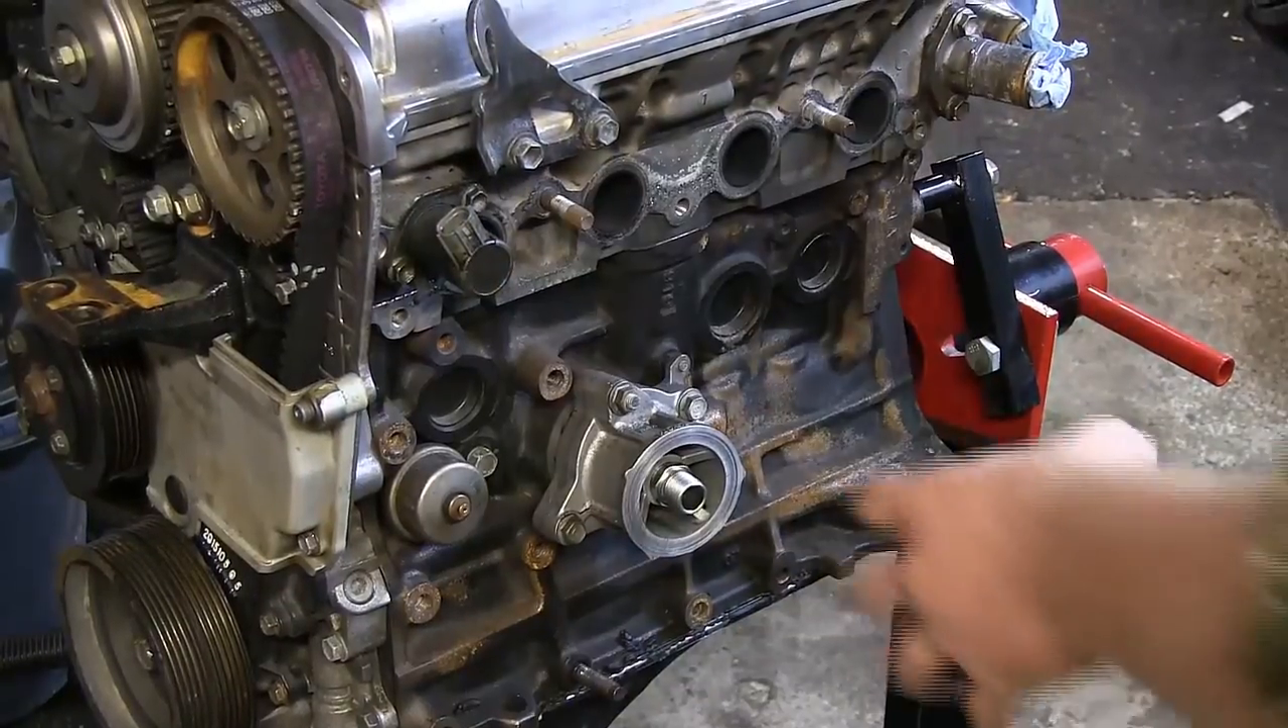So here we have the exhaust manifold all removed.